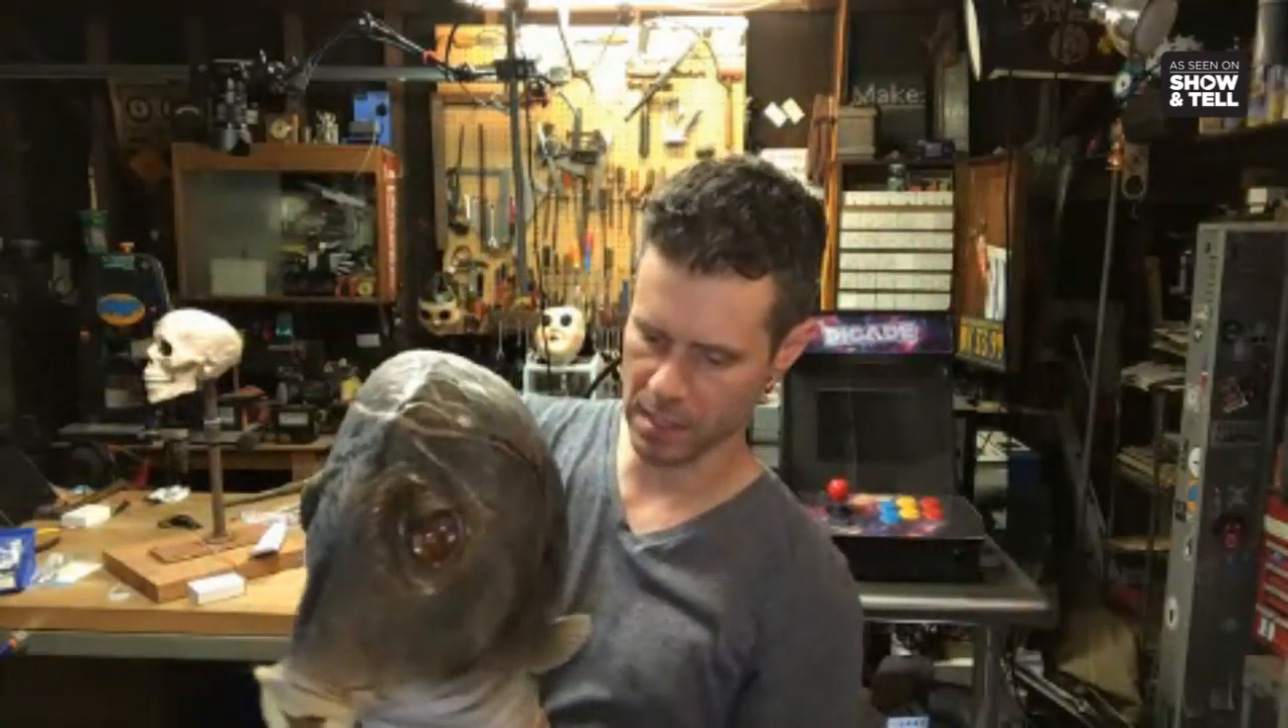You can see i've i've started adding in one of our uh nice 40 millimeter plastic lenses in there.